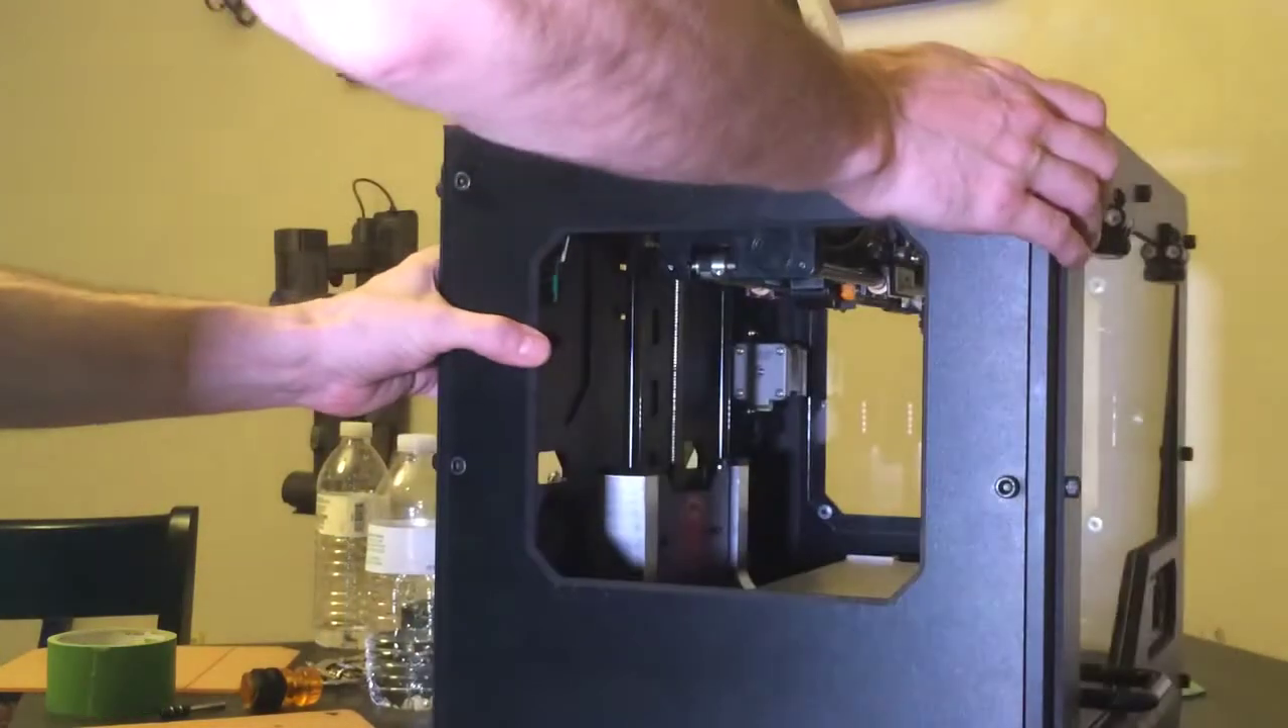Now we moved over to the left side where we don't have a window installed yet.